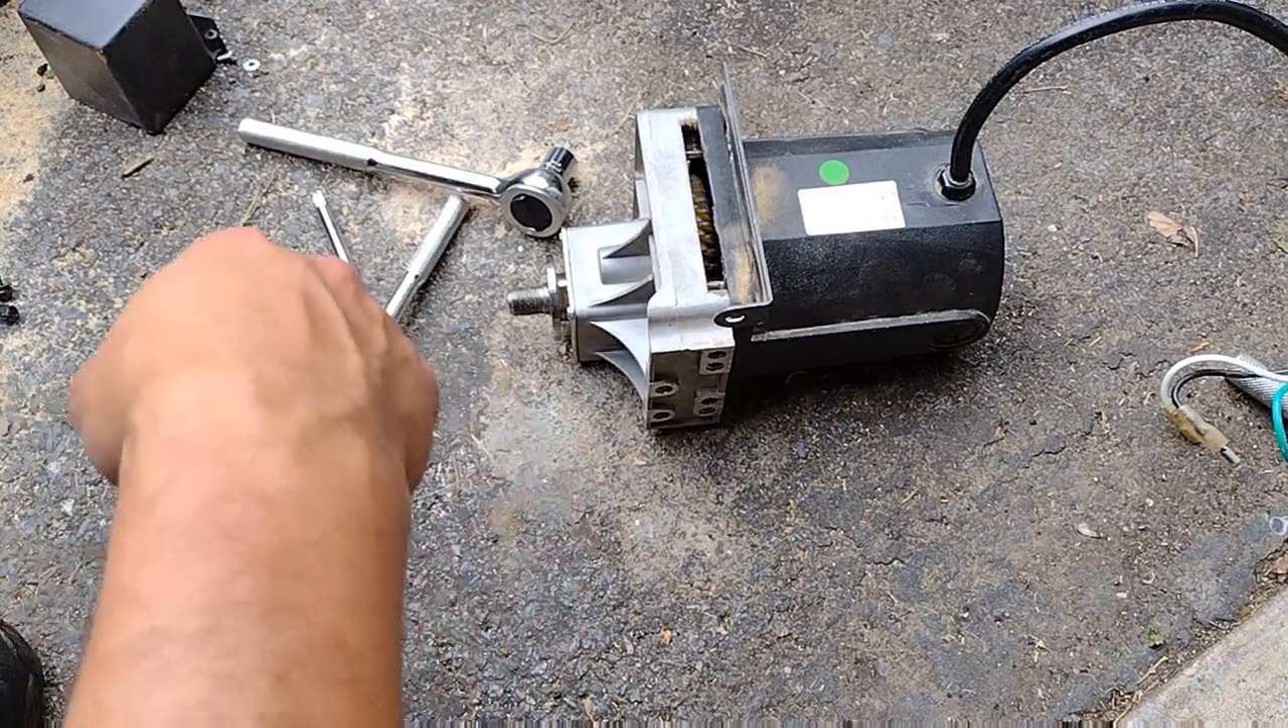So the motor is out Now we have the motor out.